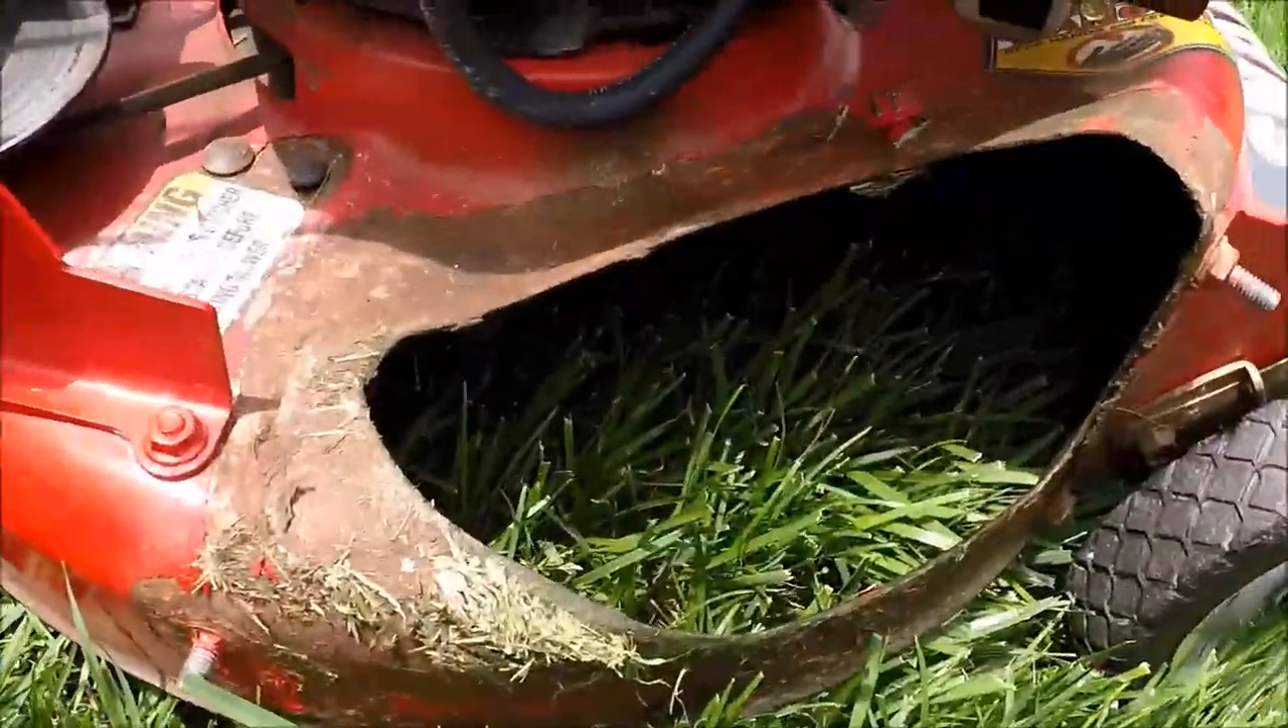So that old side chute is off.